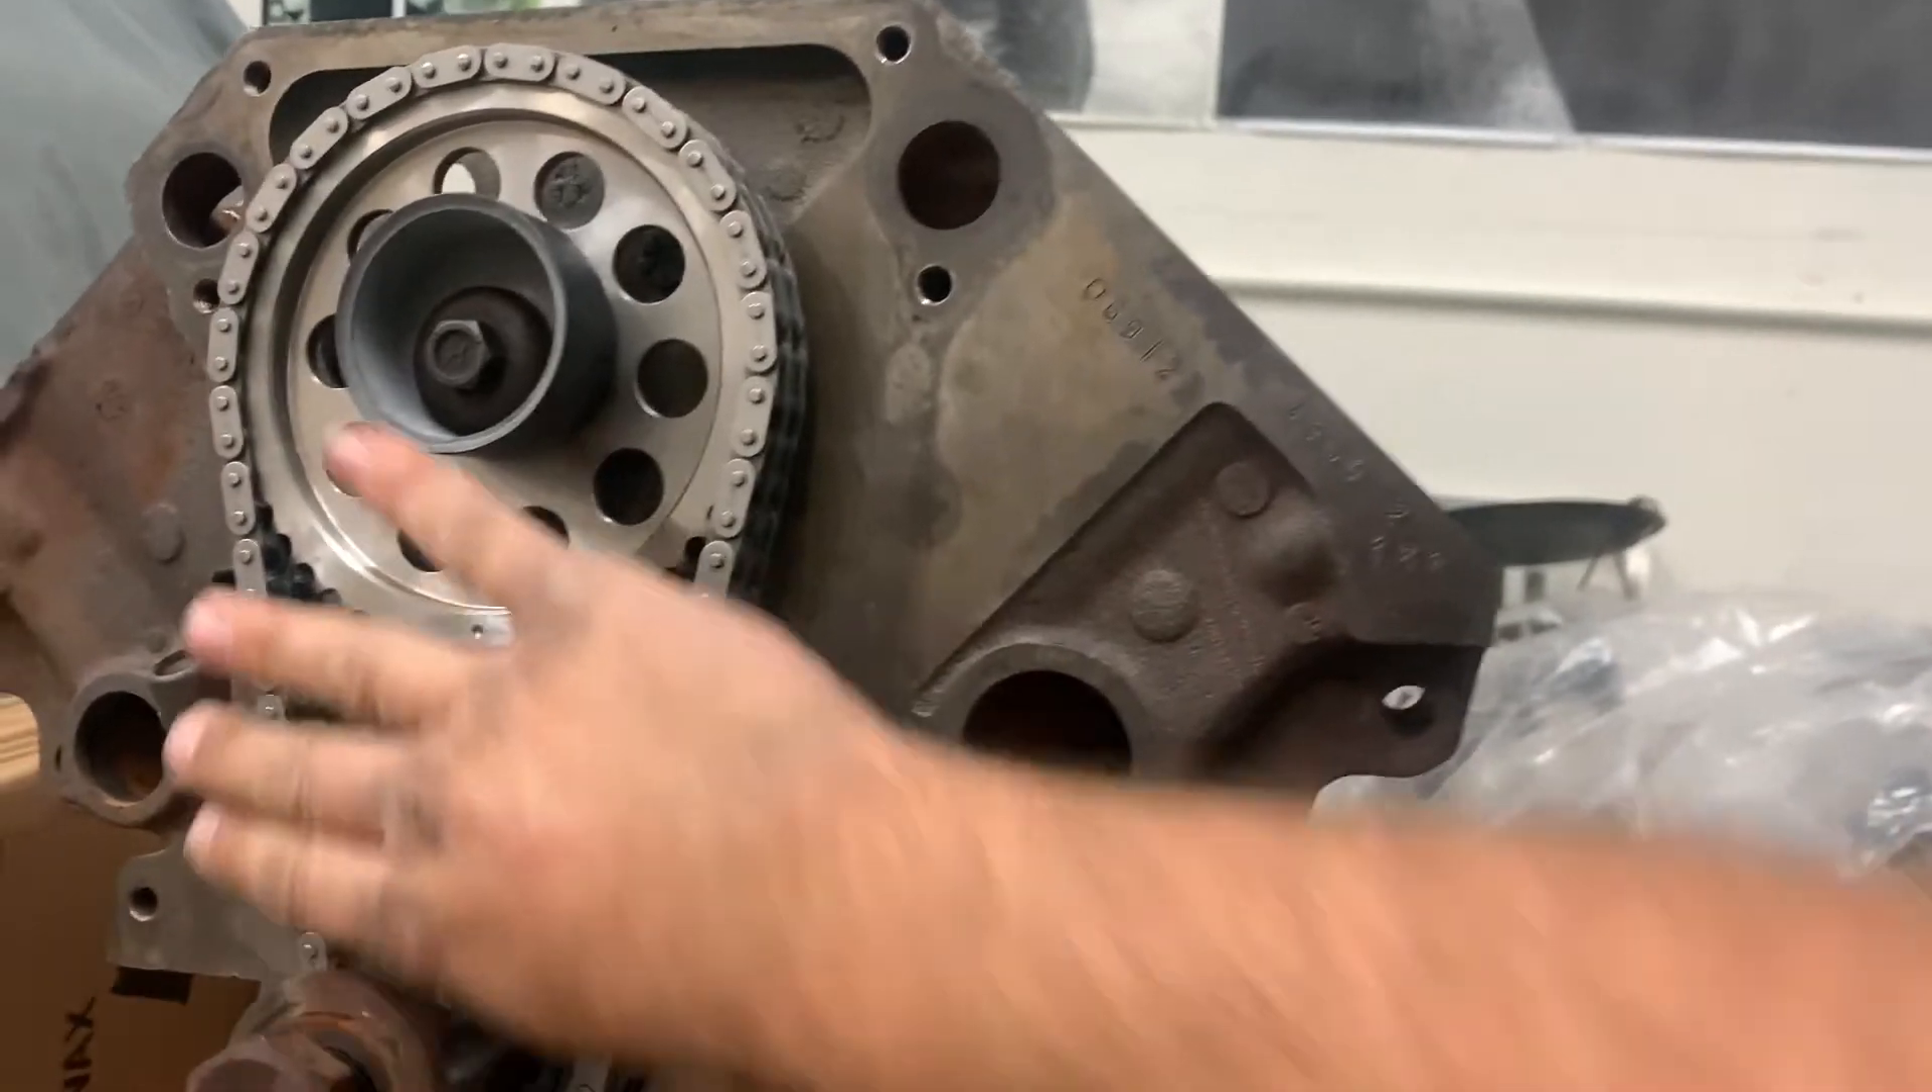All right our timing set is on there with our eccentric and our bolt it's just tightened down by hand right now just so we can turn it over a few times and verify that our marks will line up.